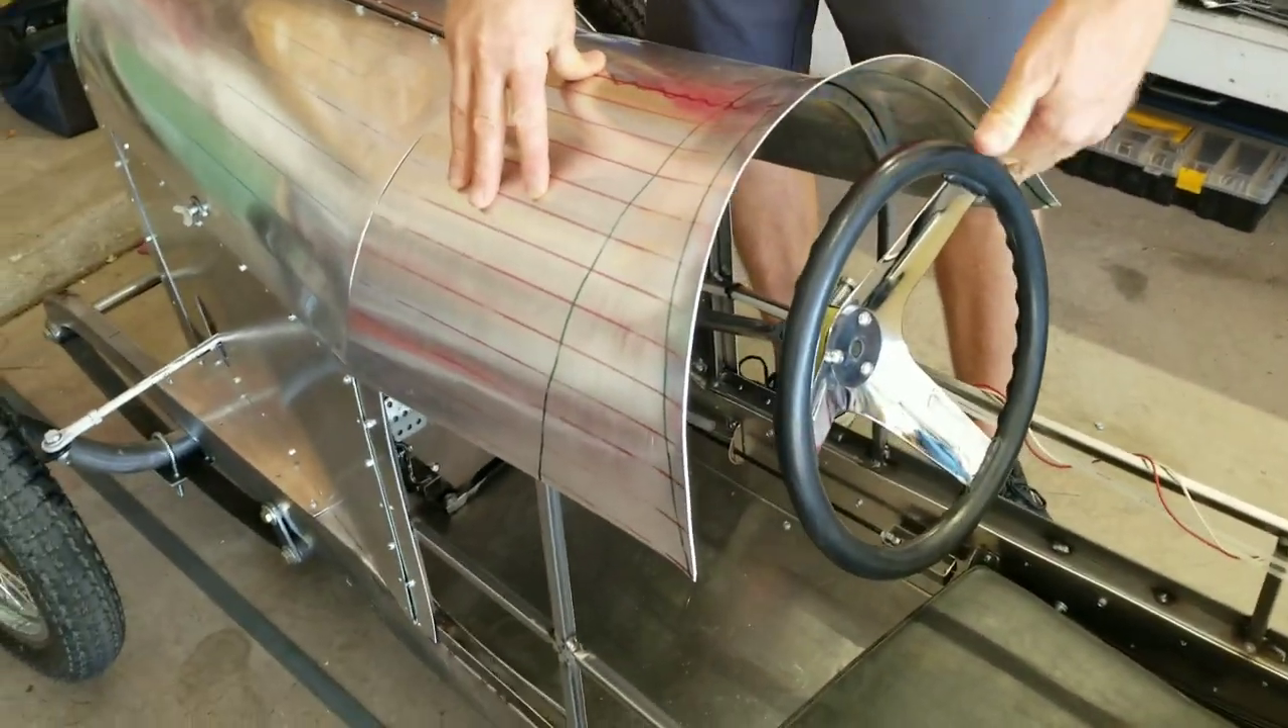Okay, so we've got the steering wheel installed now and the body panel's gonna work great.